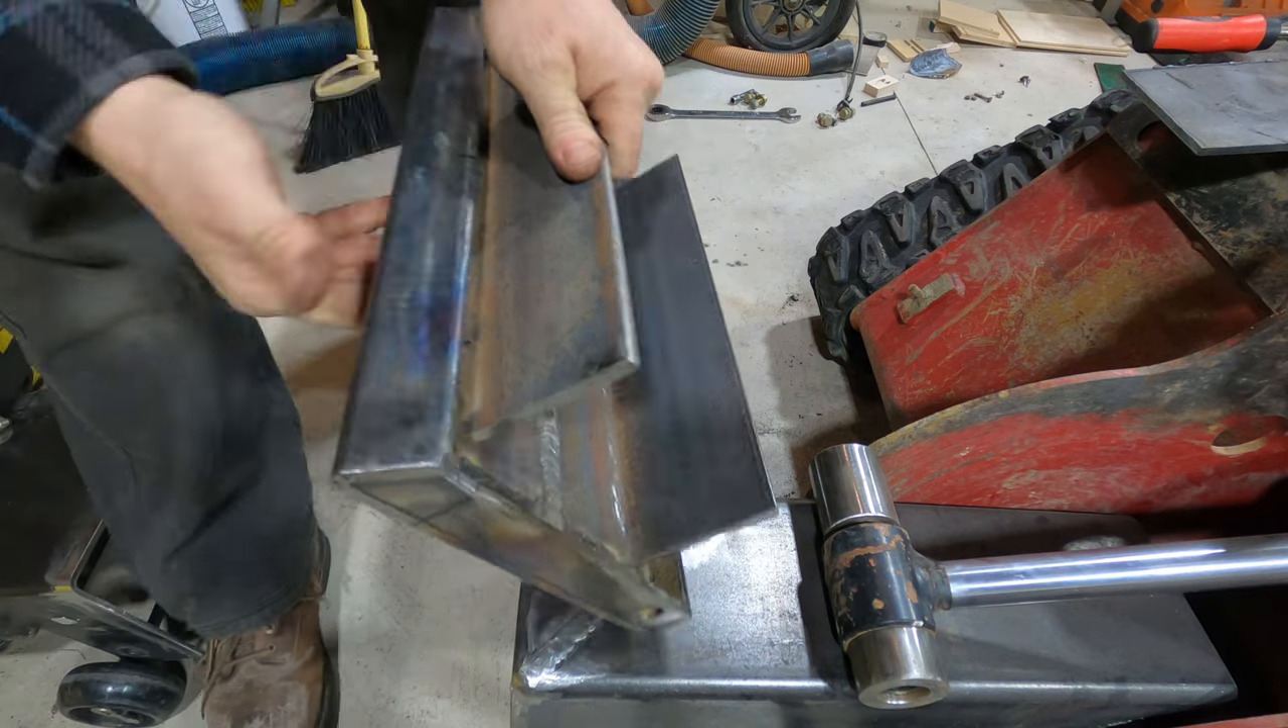This is how the part looks like now with the angles welded in place.